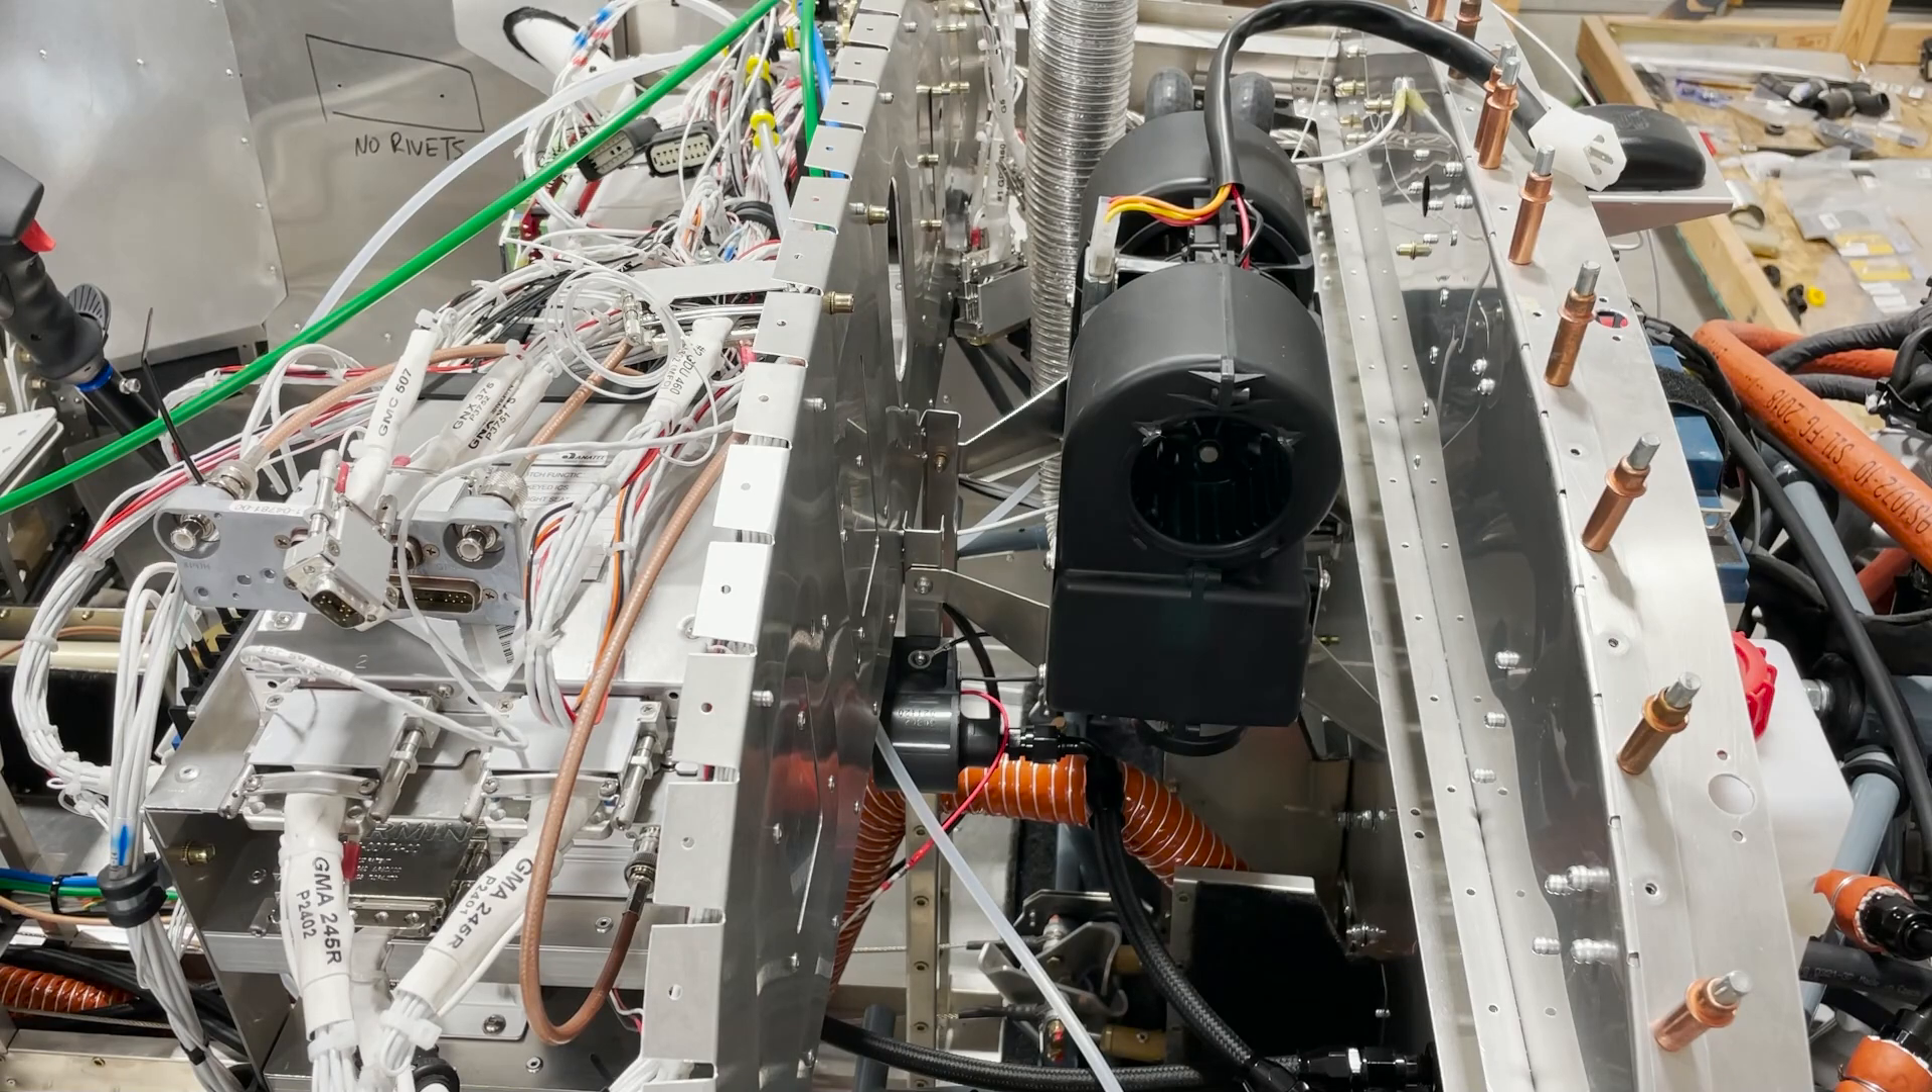So here you can see the heater installed into the plane.